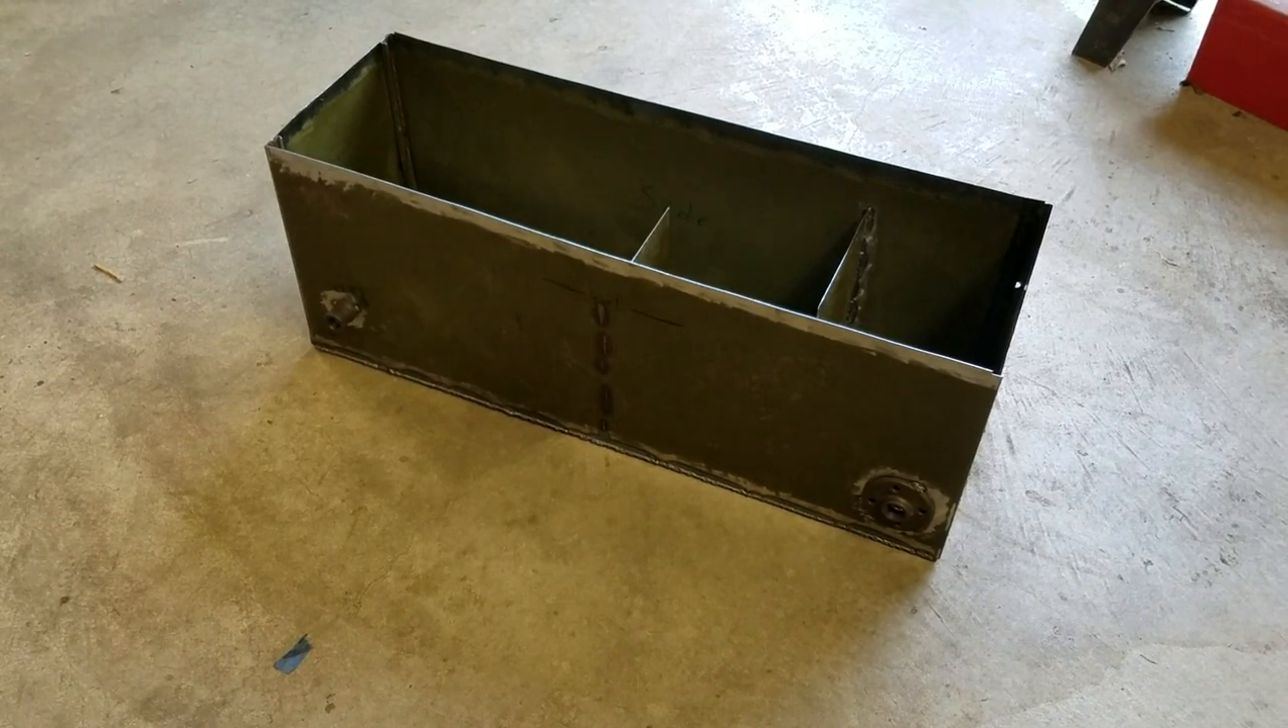As you can see everything is assembled. I finished cutting out and sizing all the walls and everything.